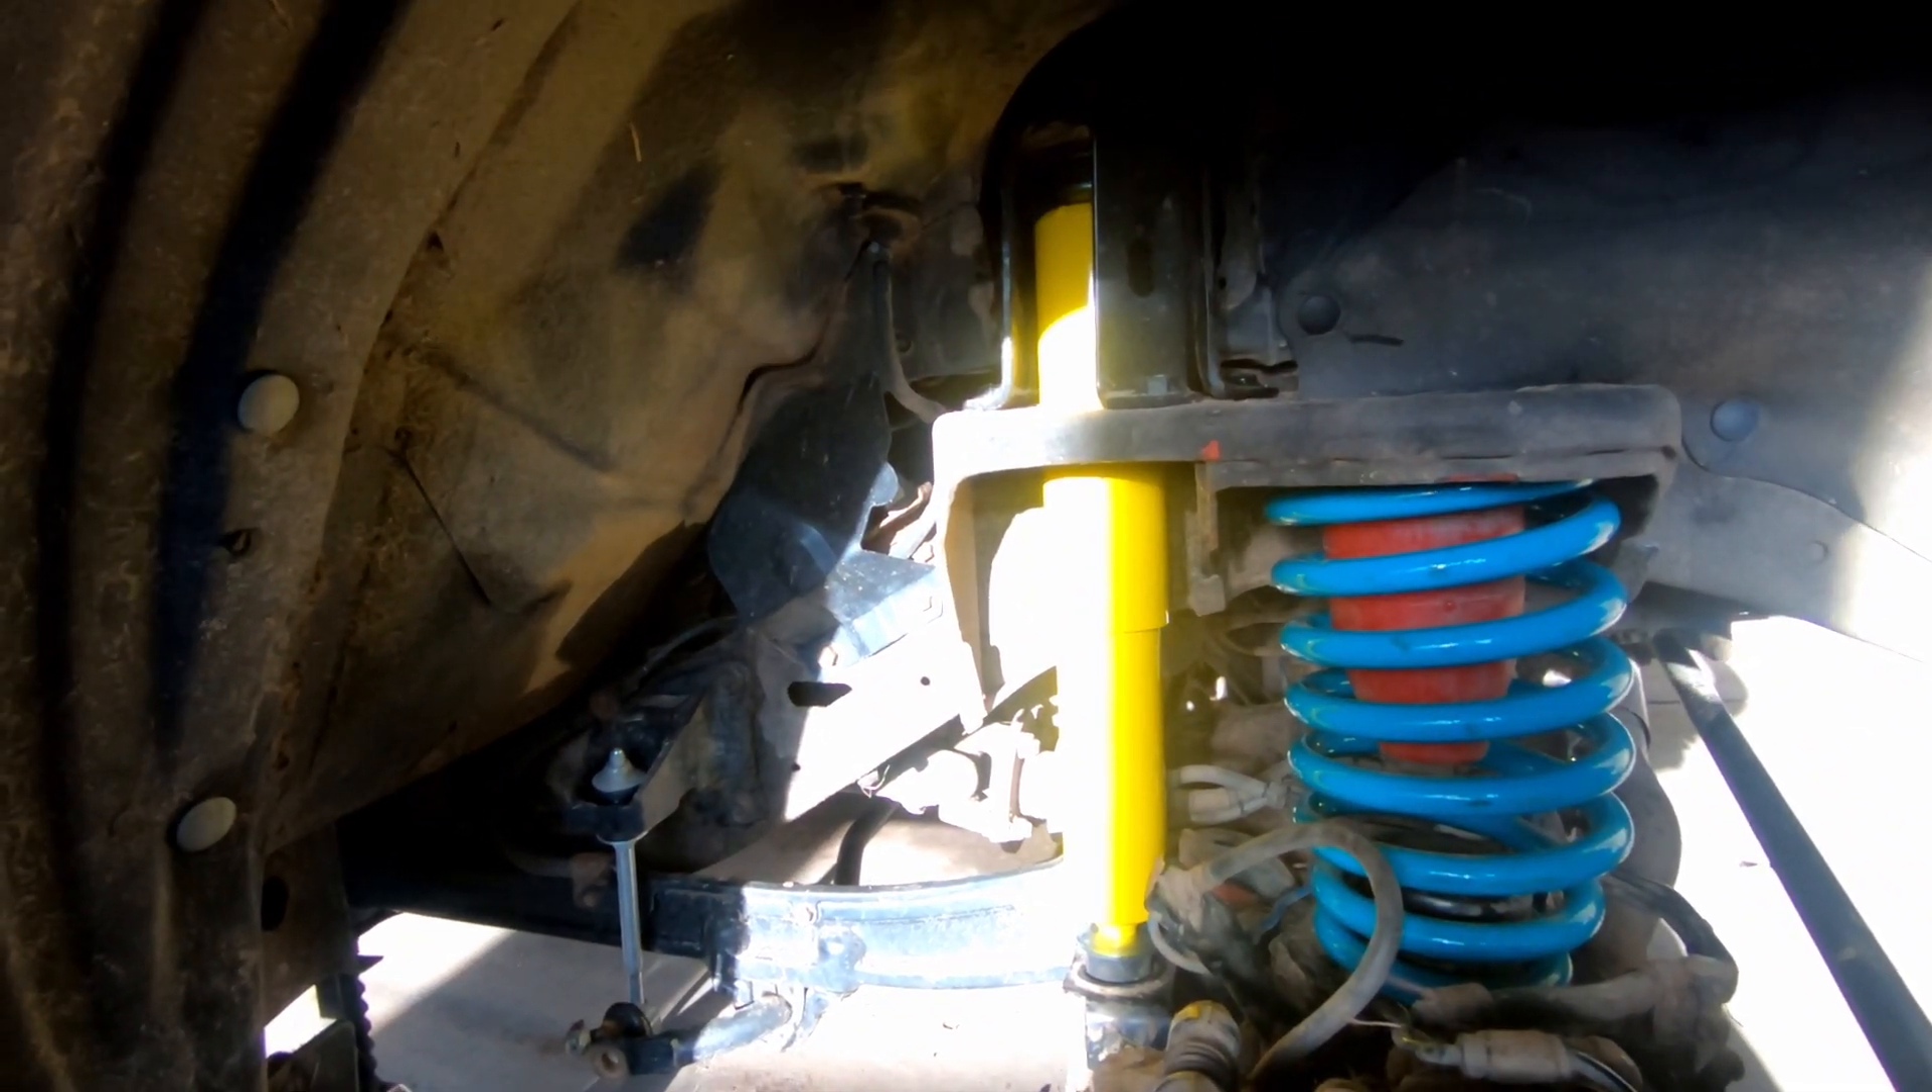Sprężyna siedzi. Amortyzator siedzi. Tylko poskręcać teraz.